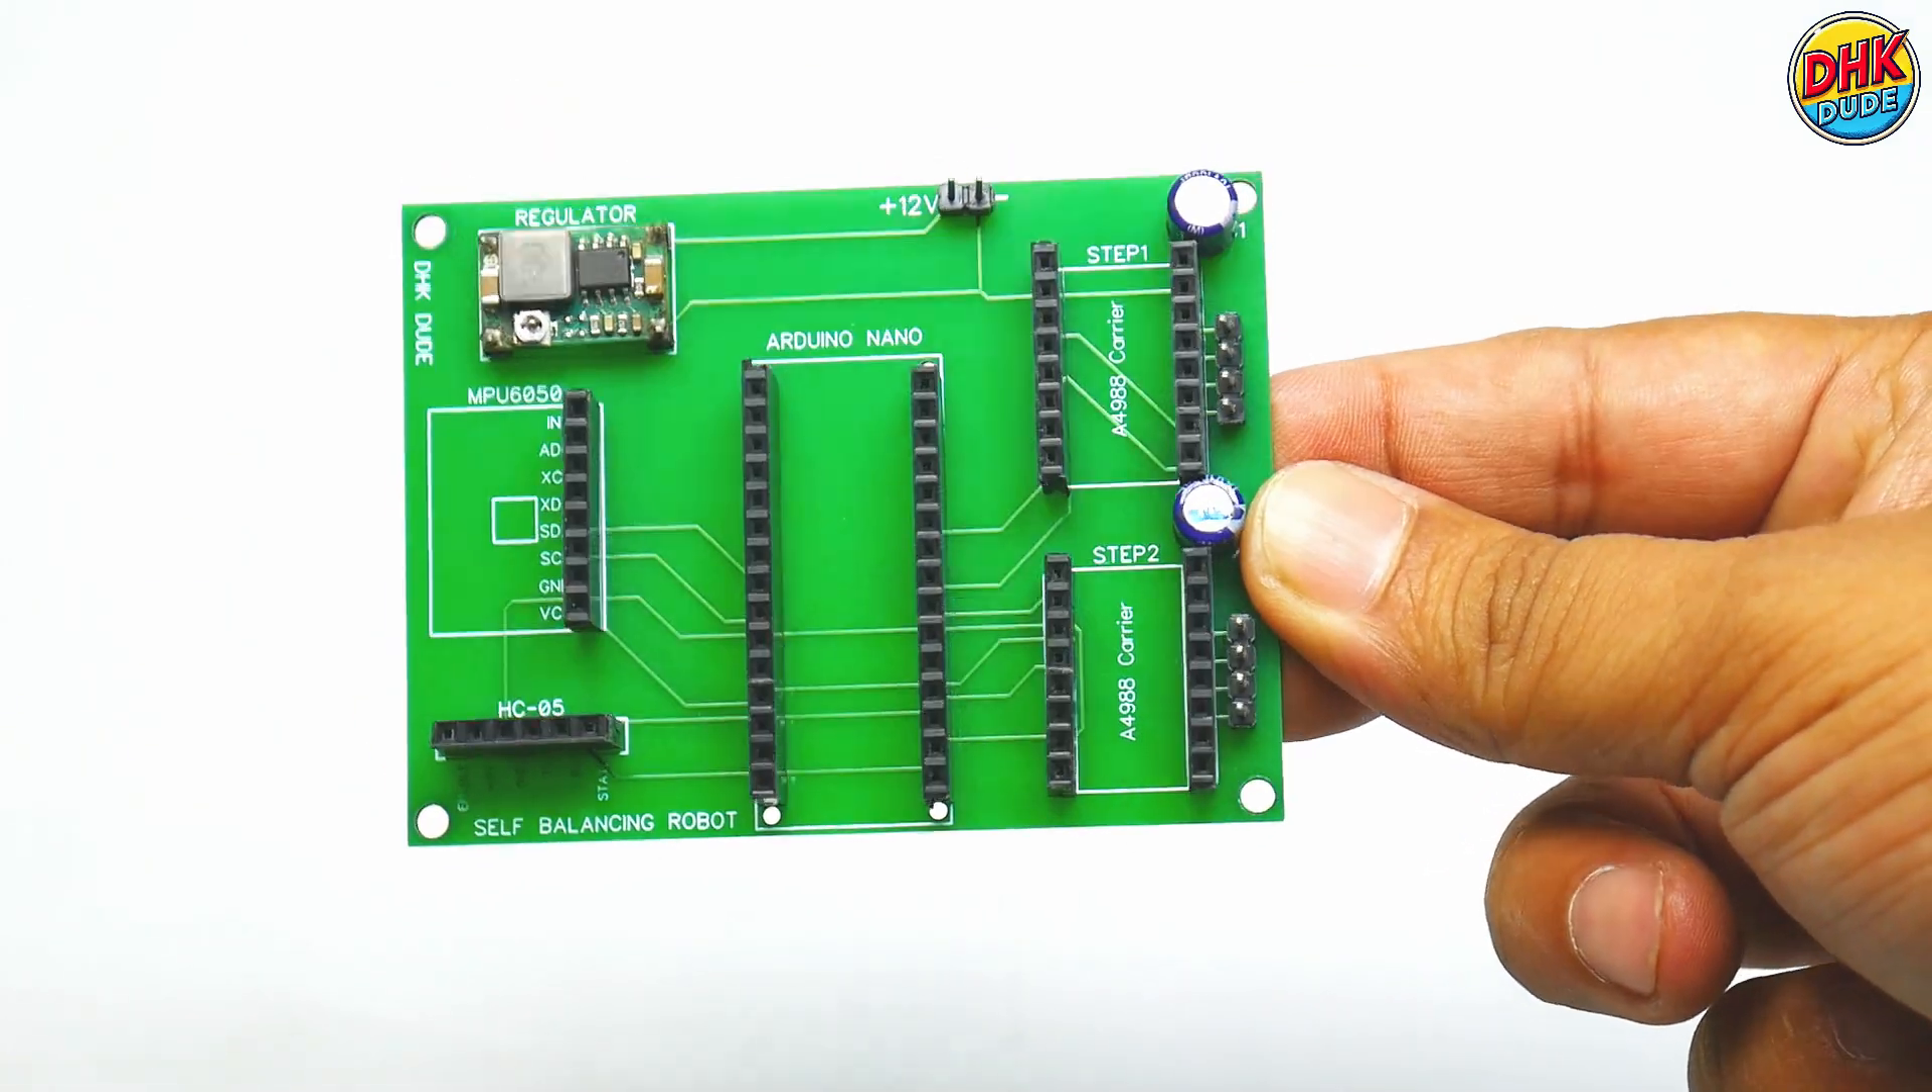We have already soldered headers on the board.